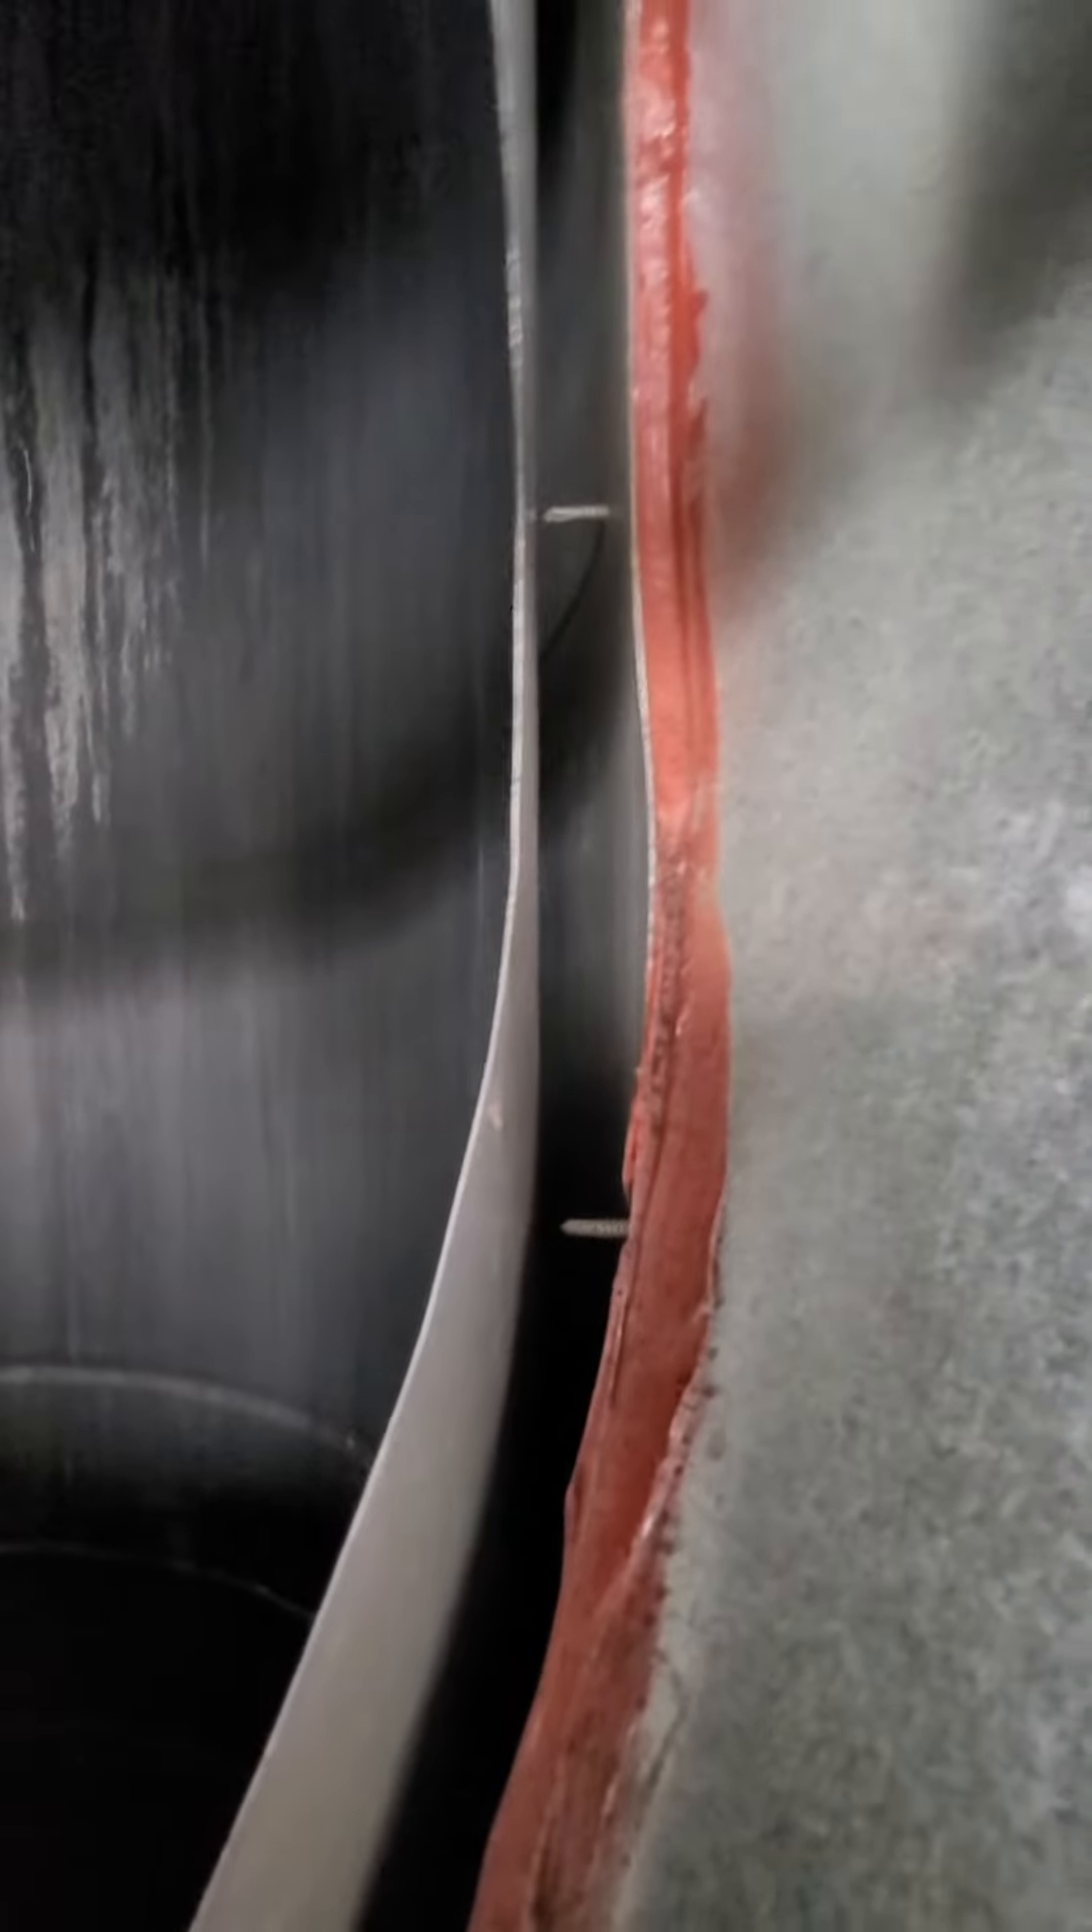The inner pipe is not sealed so you see that large gap there that large gap is open to atmosphere.